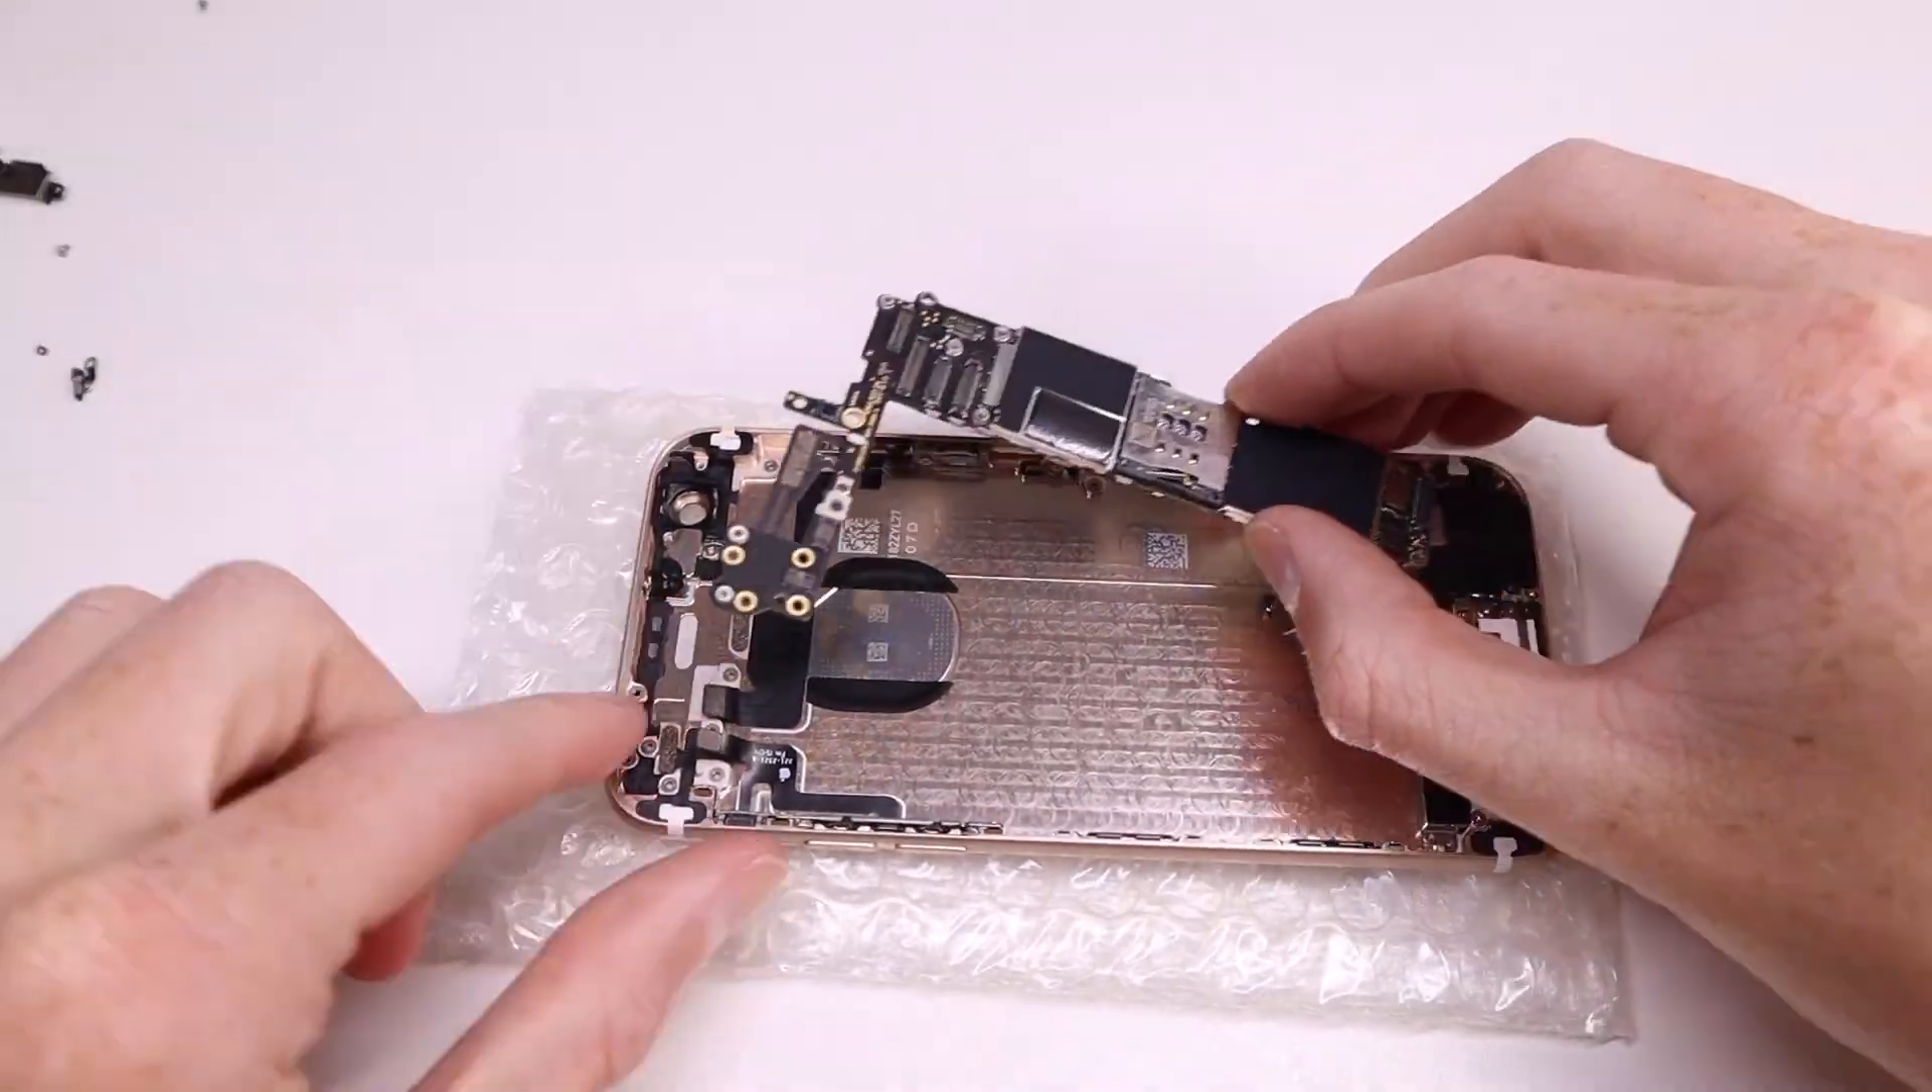As you can see this is the iPhone 6 logic board removed from the housing.